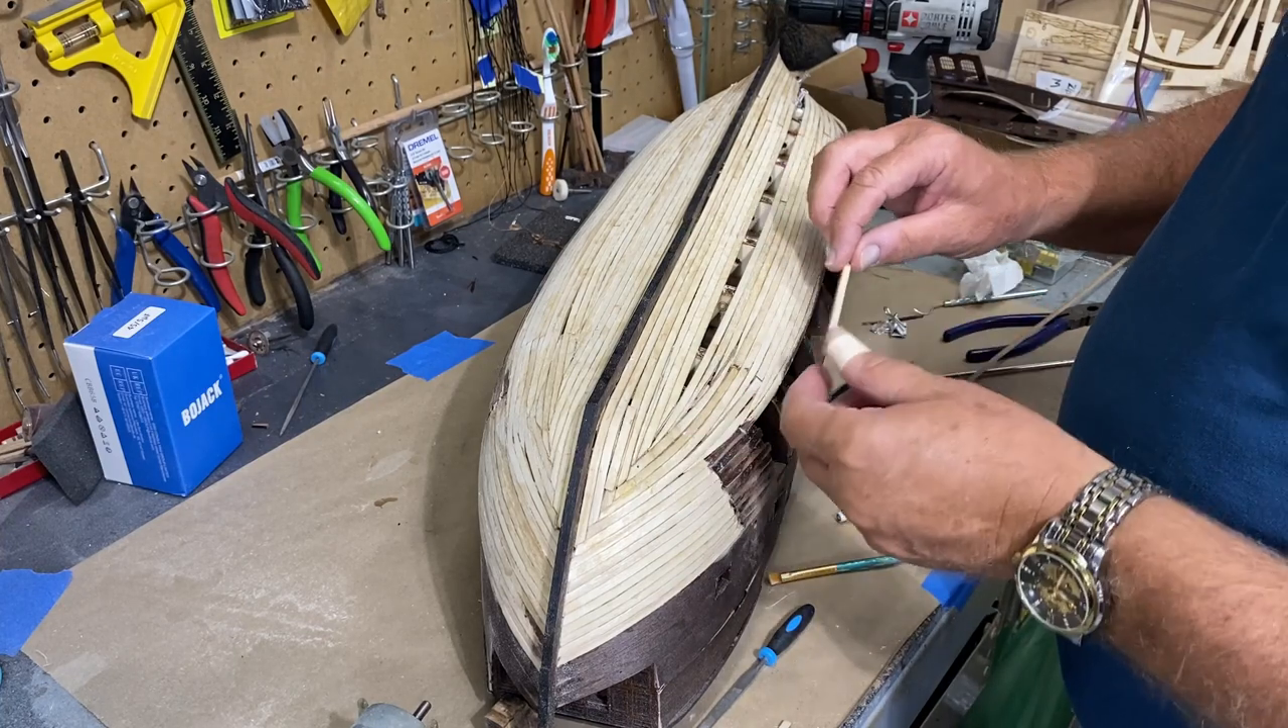I've just about completed the first layer of planking on the hull and I thought I would show you how I come up with these measurements because I'm not an engineer so I don't pre-plan it in any way.